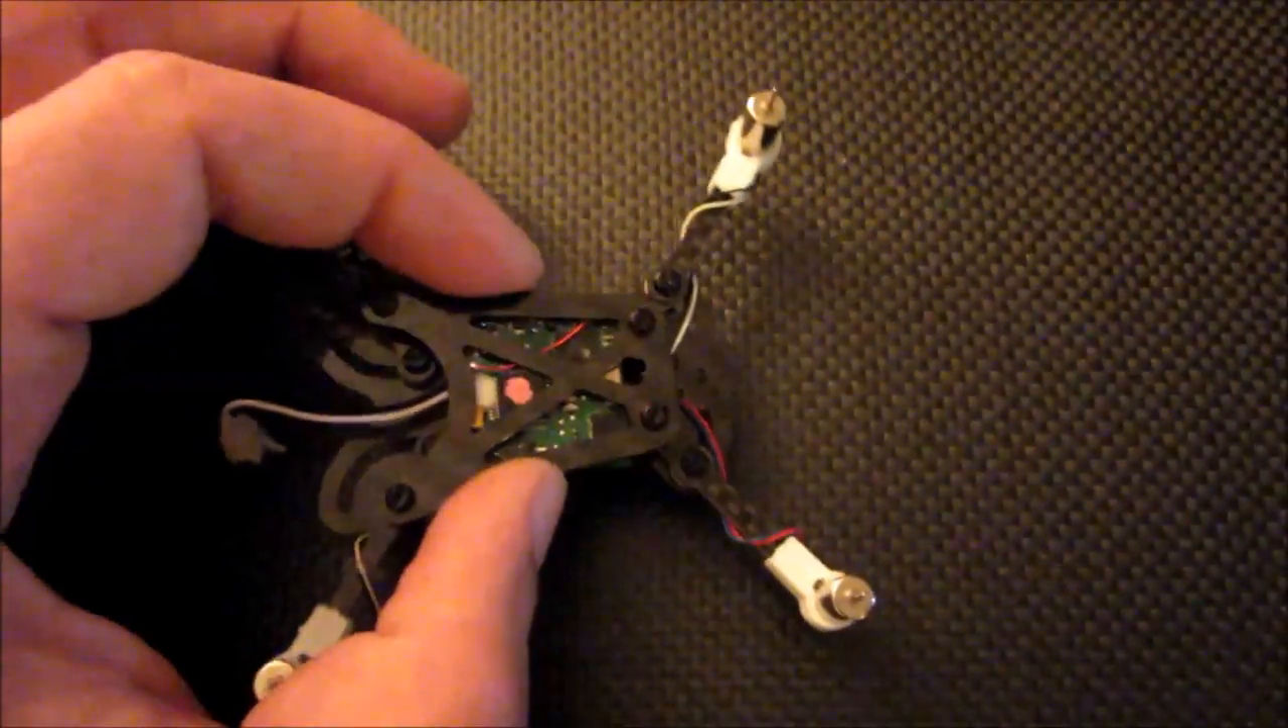I just need to, uh, add some propellers.